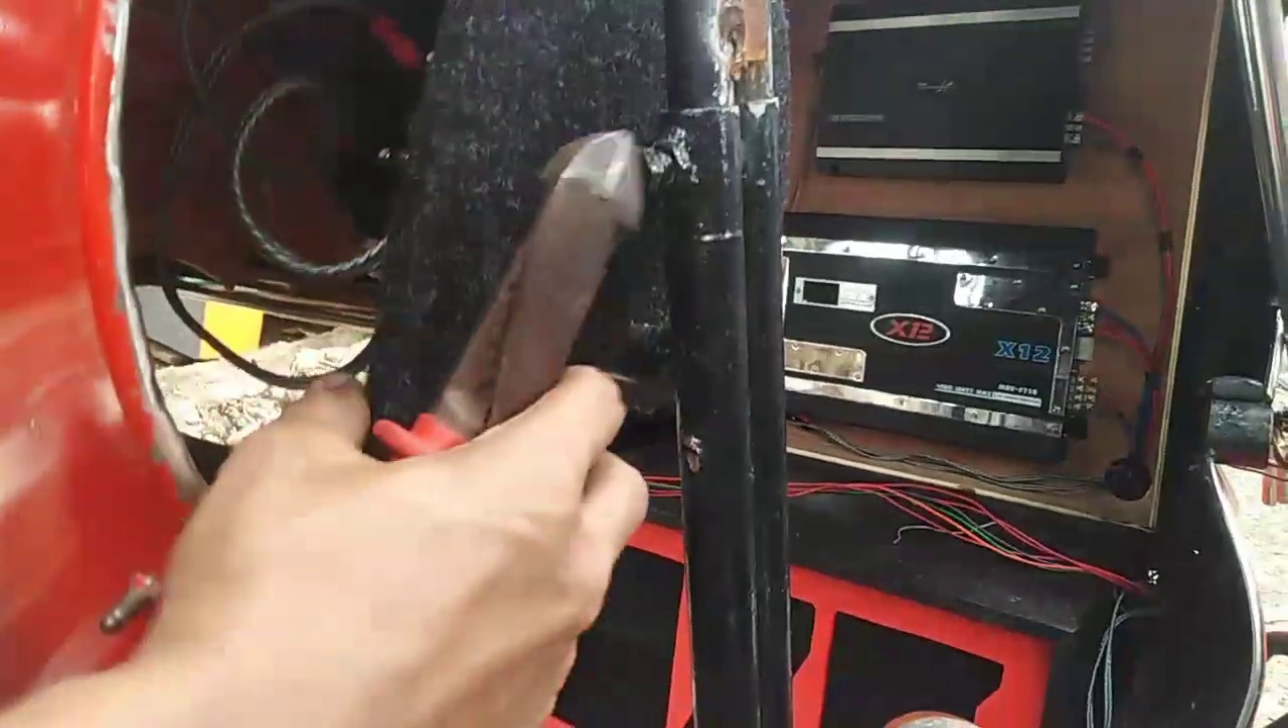Nakakabit na rin yung ating amplifier.